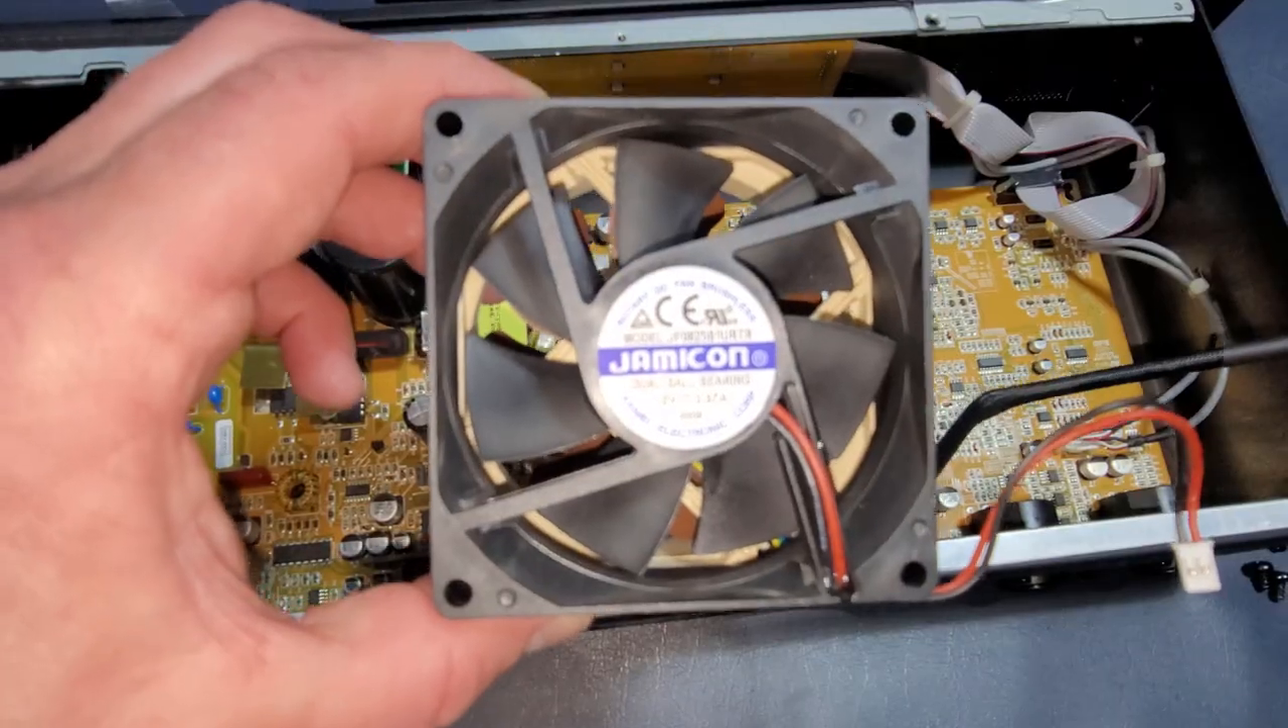This is the stock fan completely removed from the board.